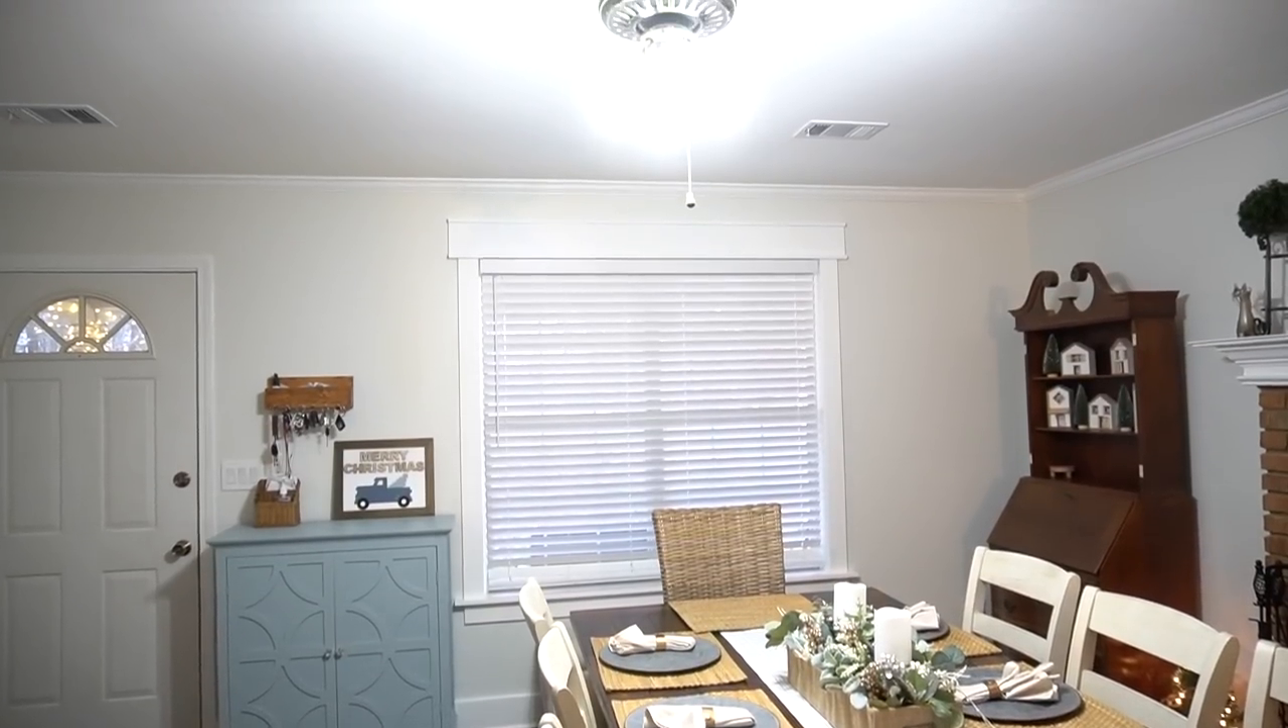As you can see, that light fixture is still there.